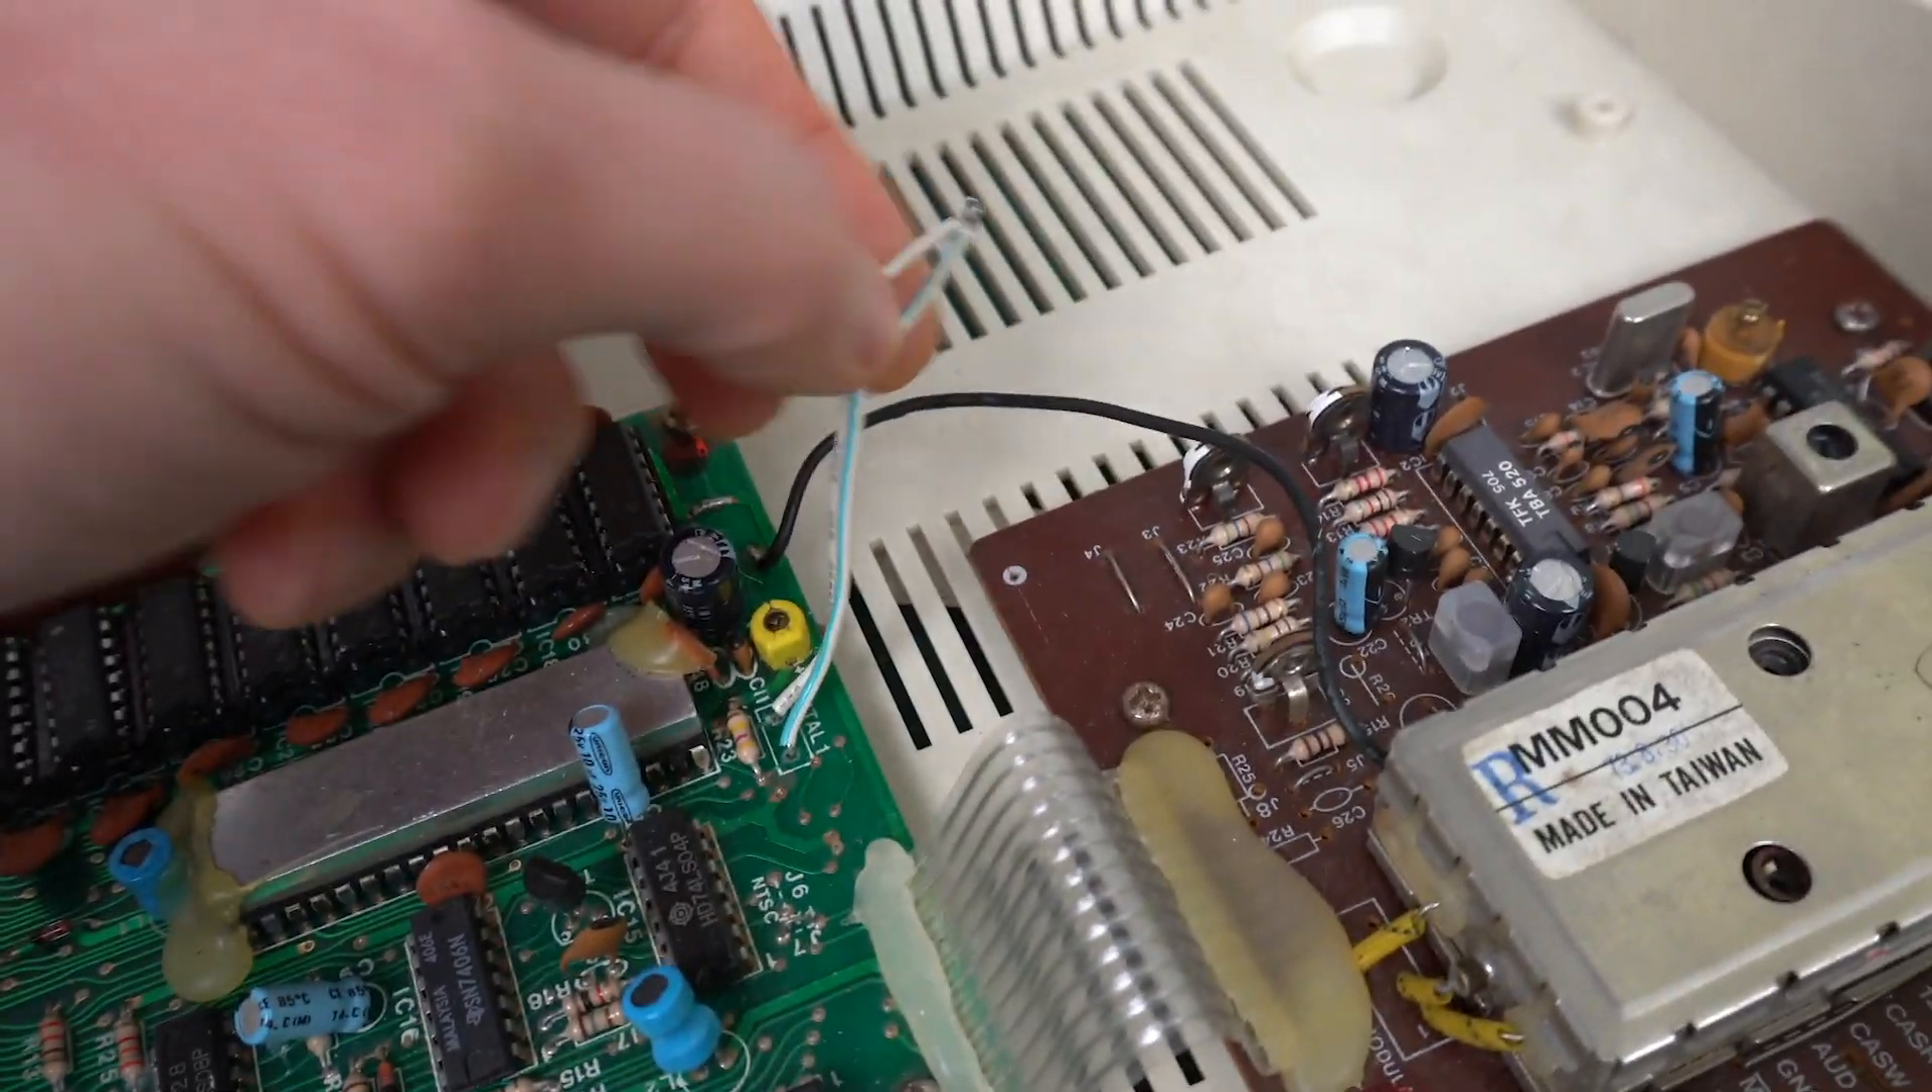And over here we have two cables that are not even hooked up.